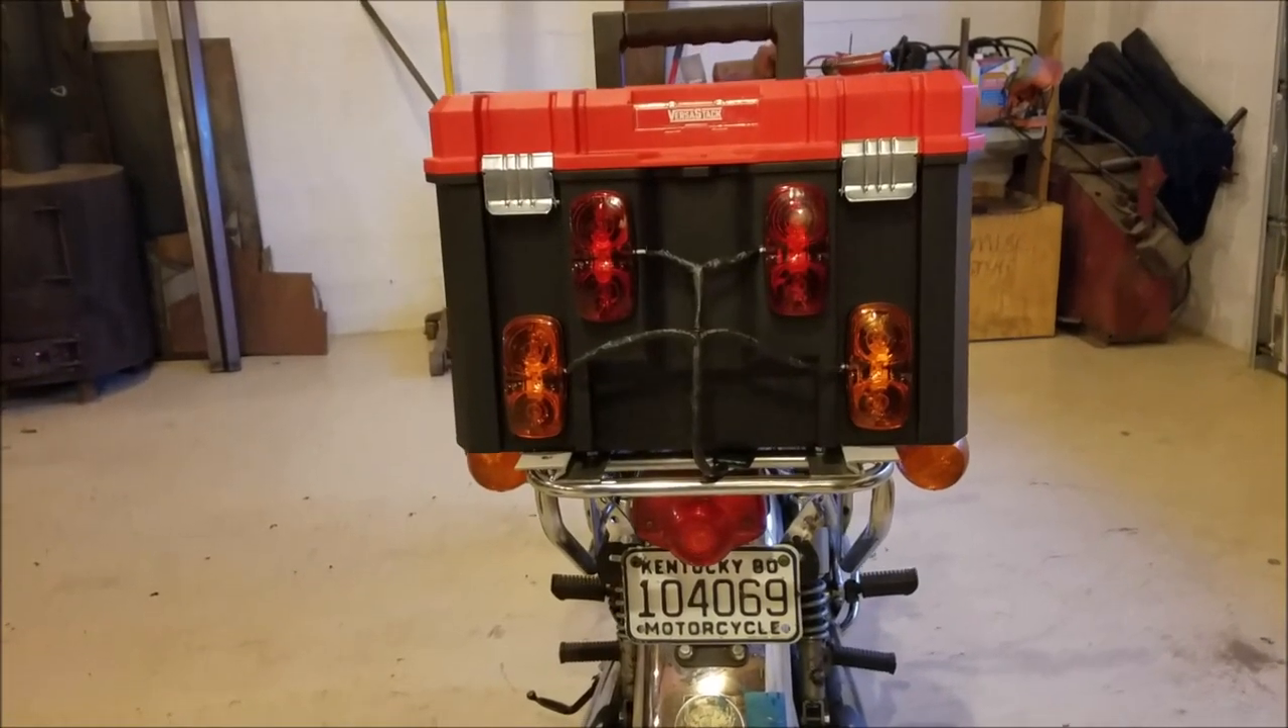I now have all the lights installed.